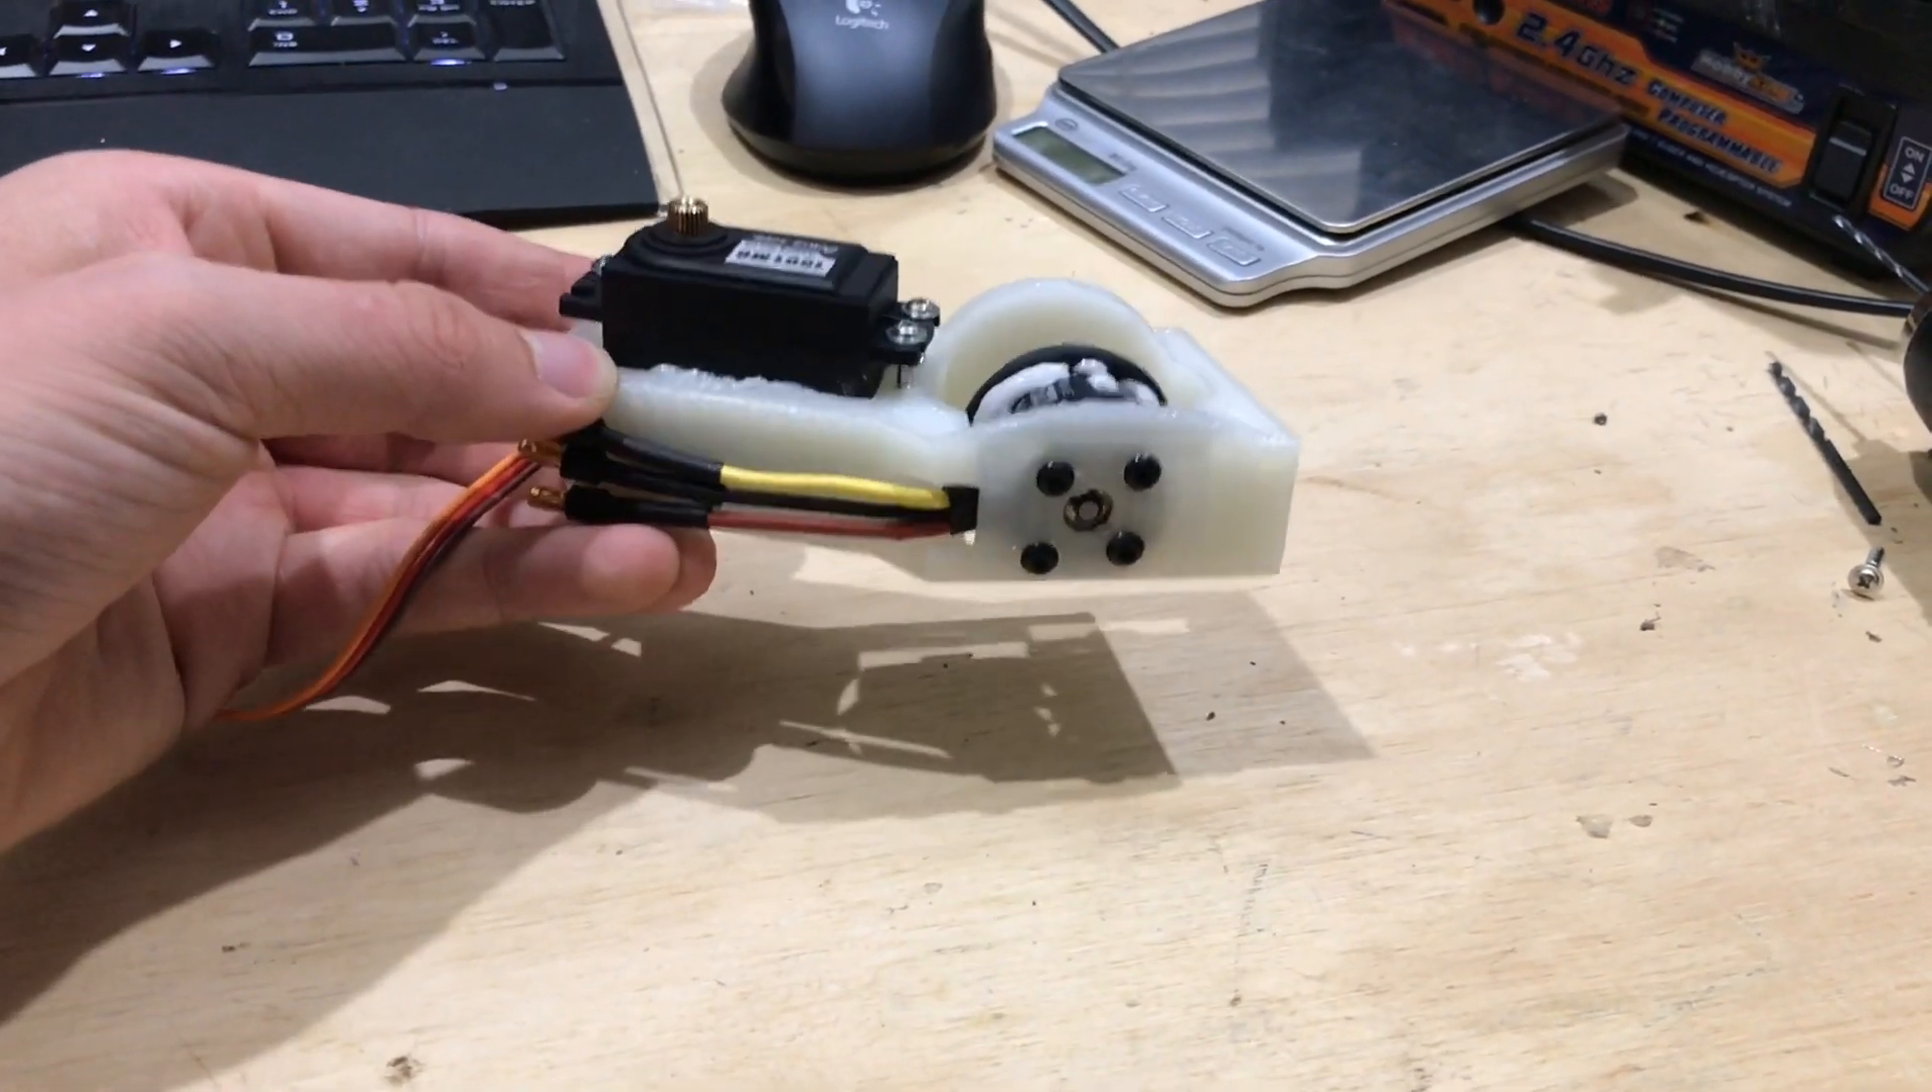So here's that first 3D print with the servo and the drive motor attached.